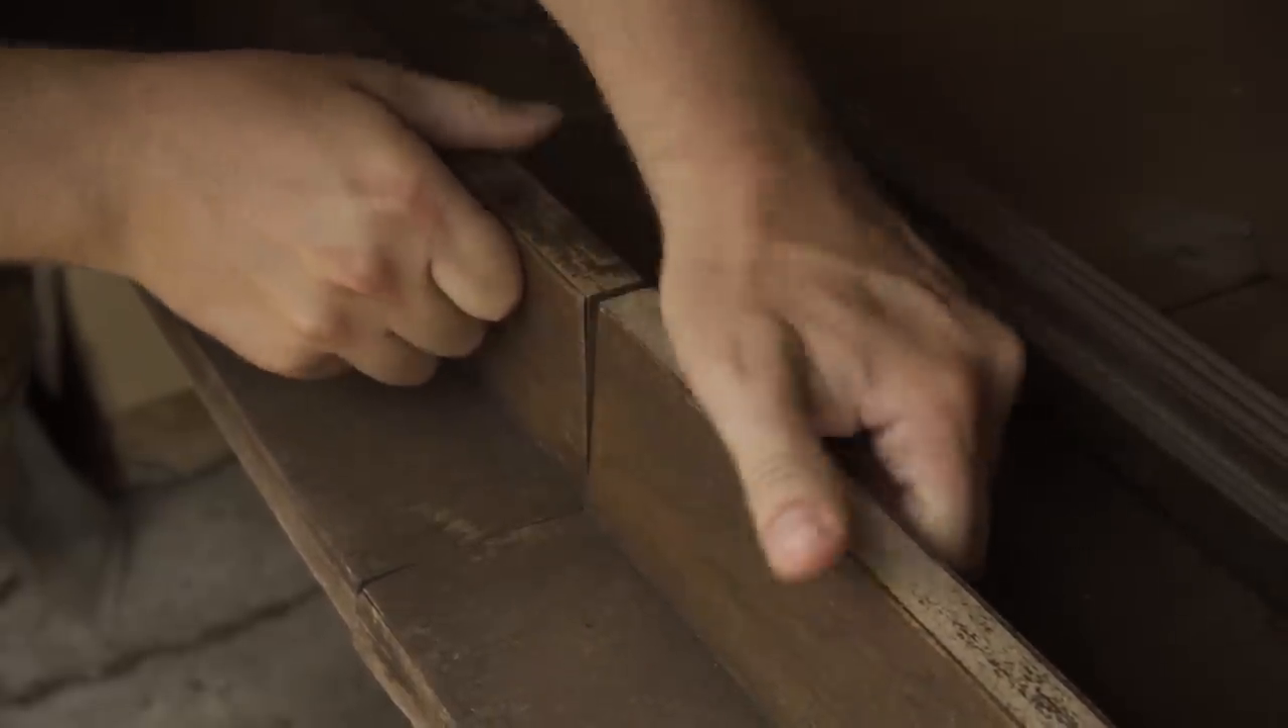I noticed that the aprons on the two halves of the table were not lining up, and it looked like they were a little bit warped.